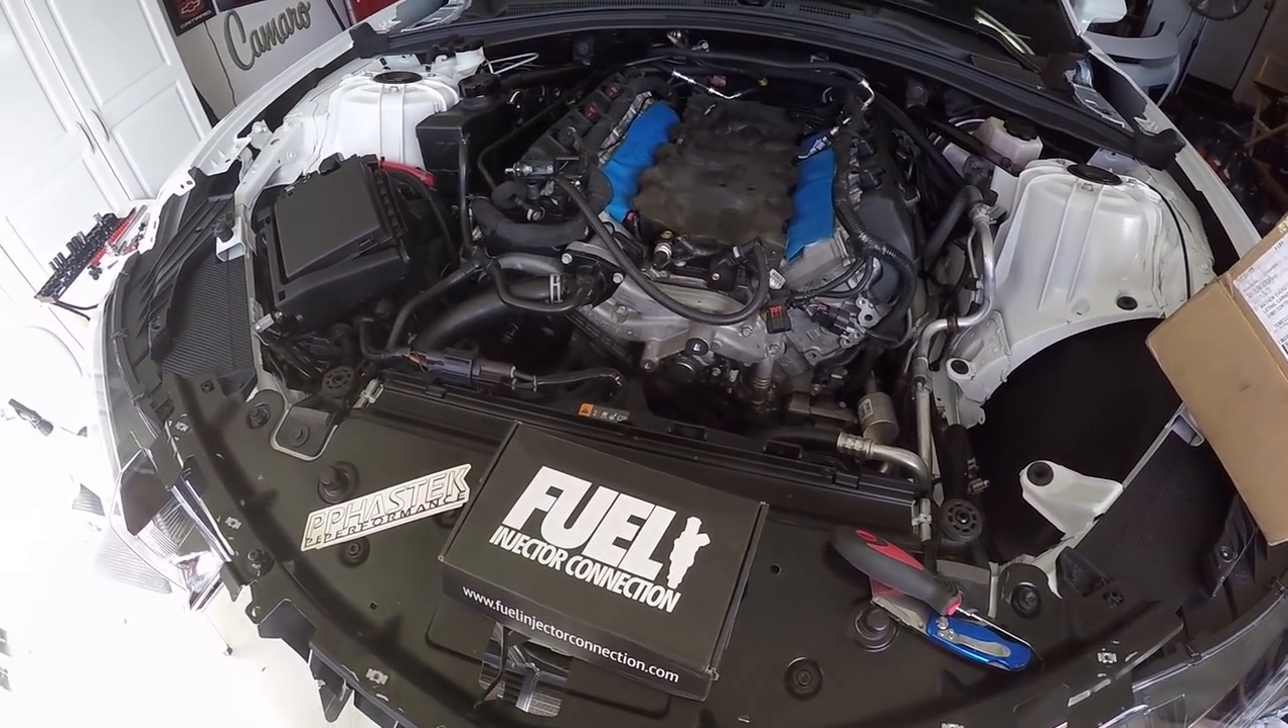I've already pulled off the supercharger I've already pulled off the intake manifold there's a few other things still left to do.